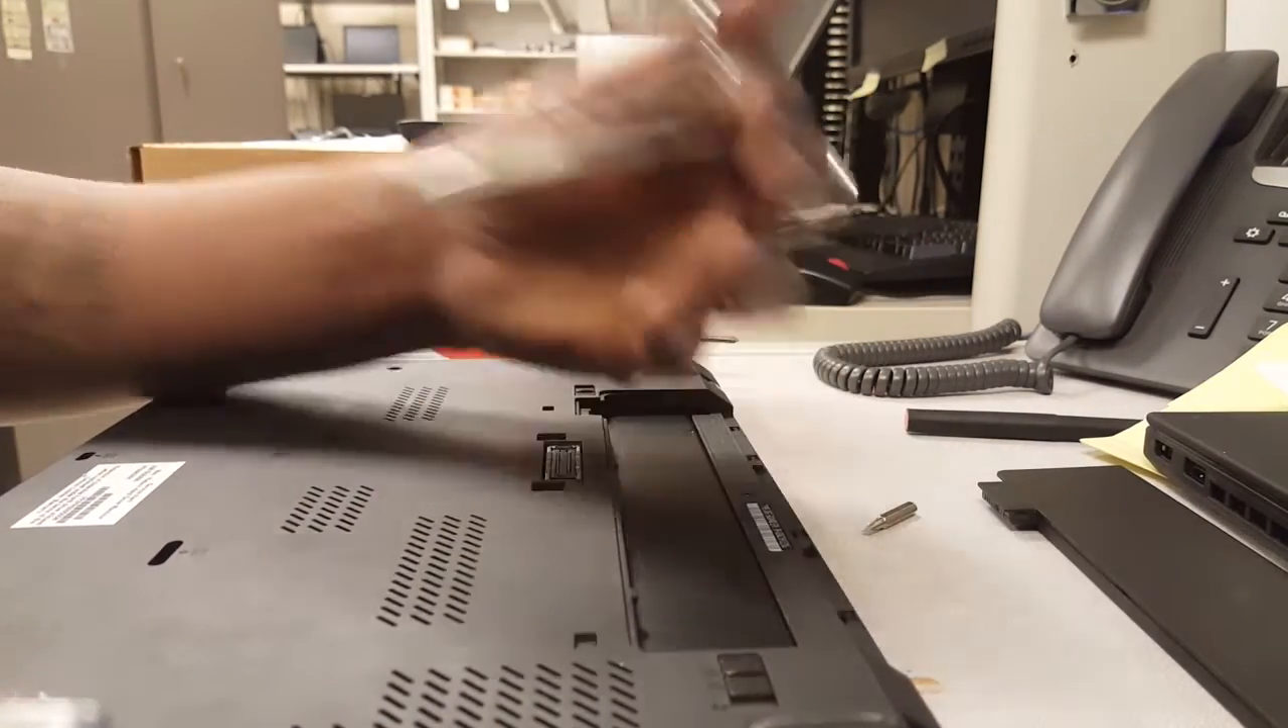As you can see, I already removed the battery.